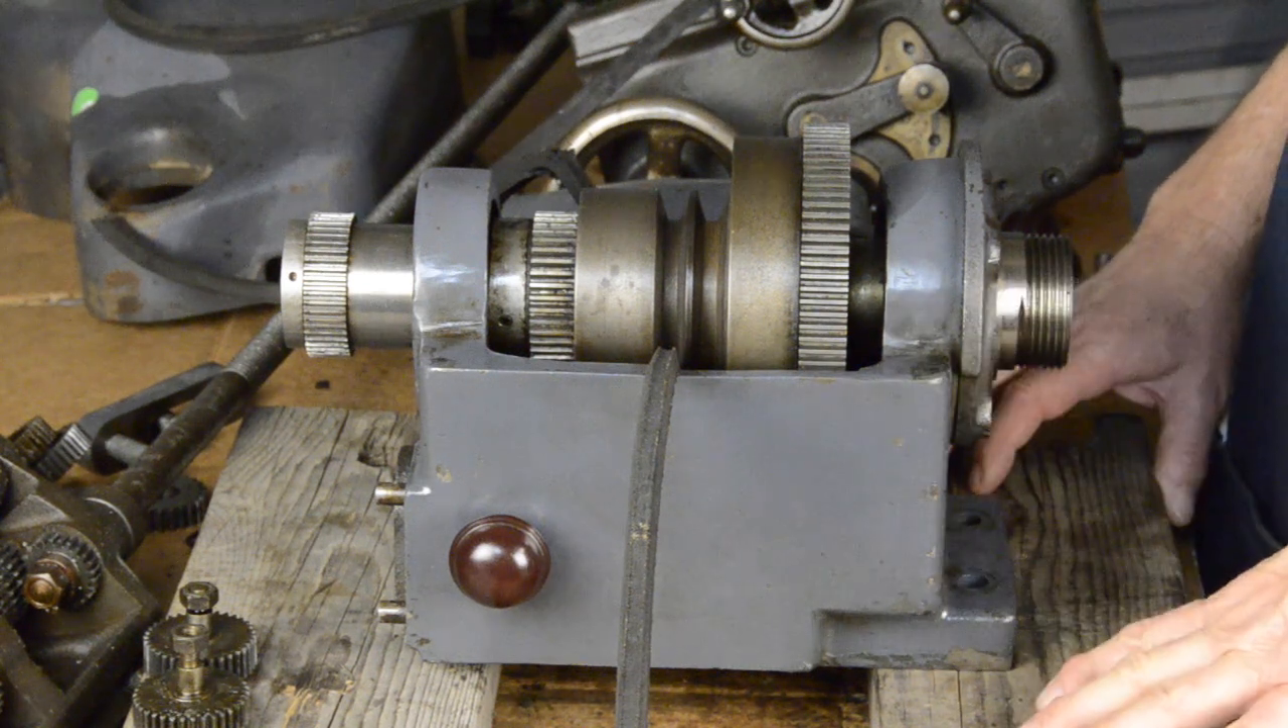Well, I've got the headstock pulled off of the lathe. I've got it cleaned up, partially cleaned up.